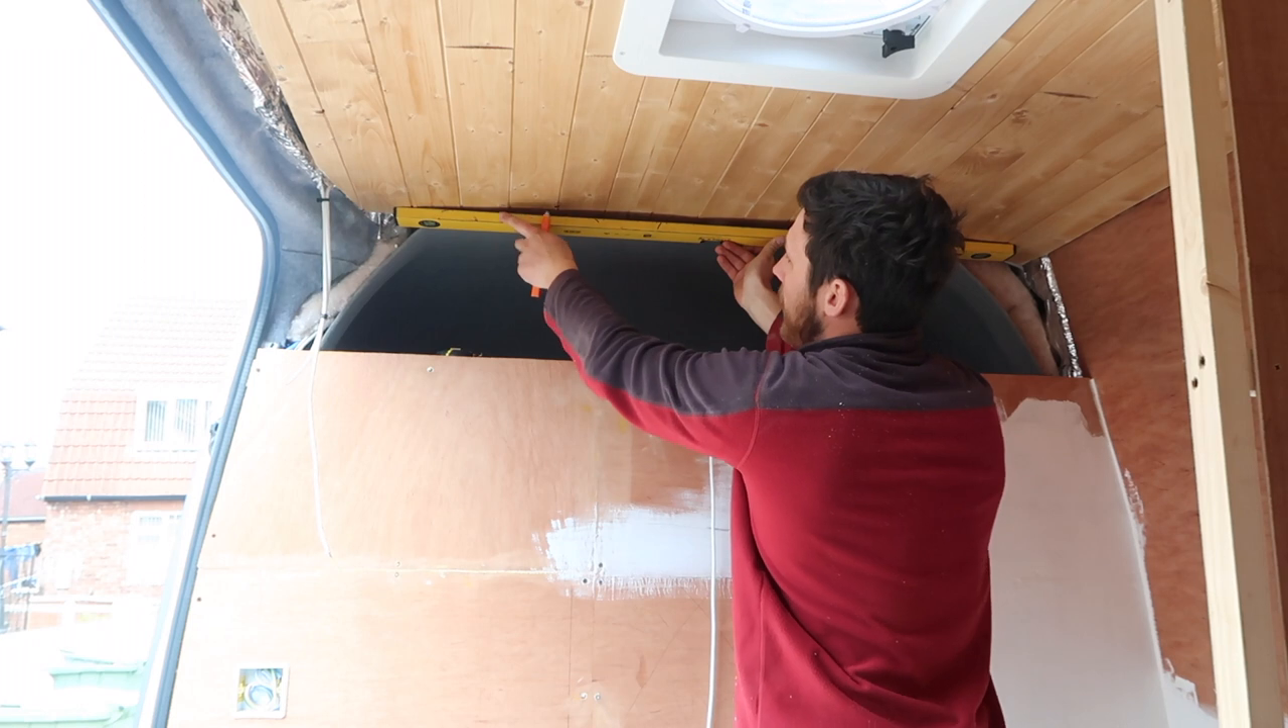As you can see i've got a gap there at the top.